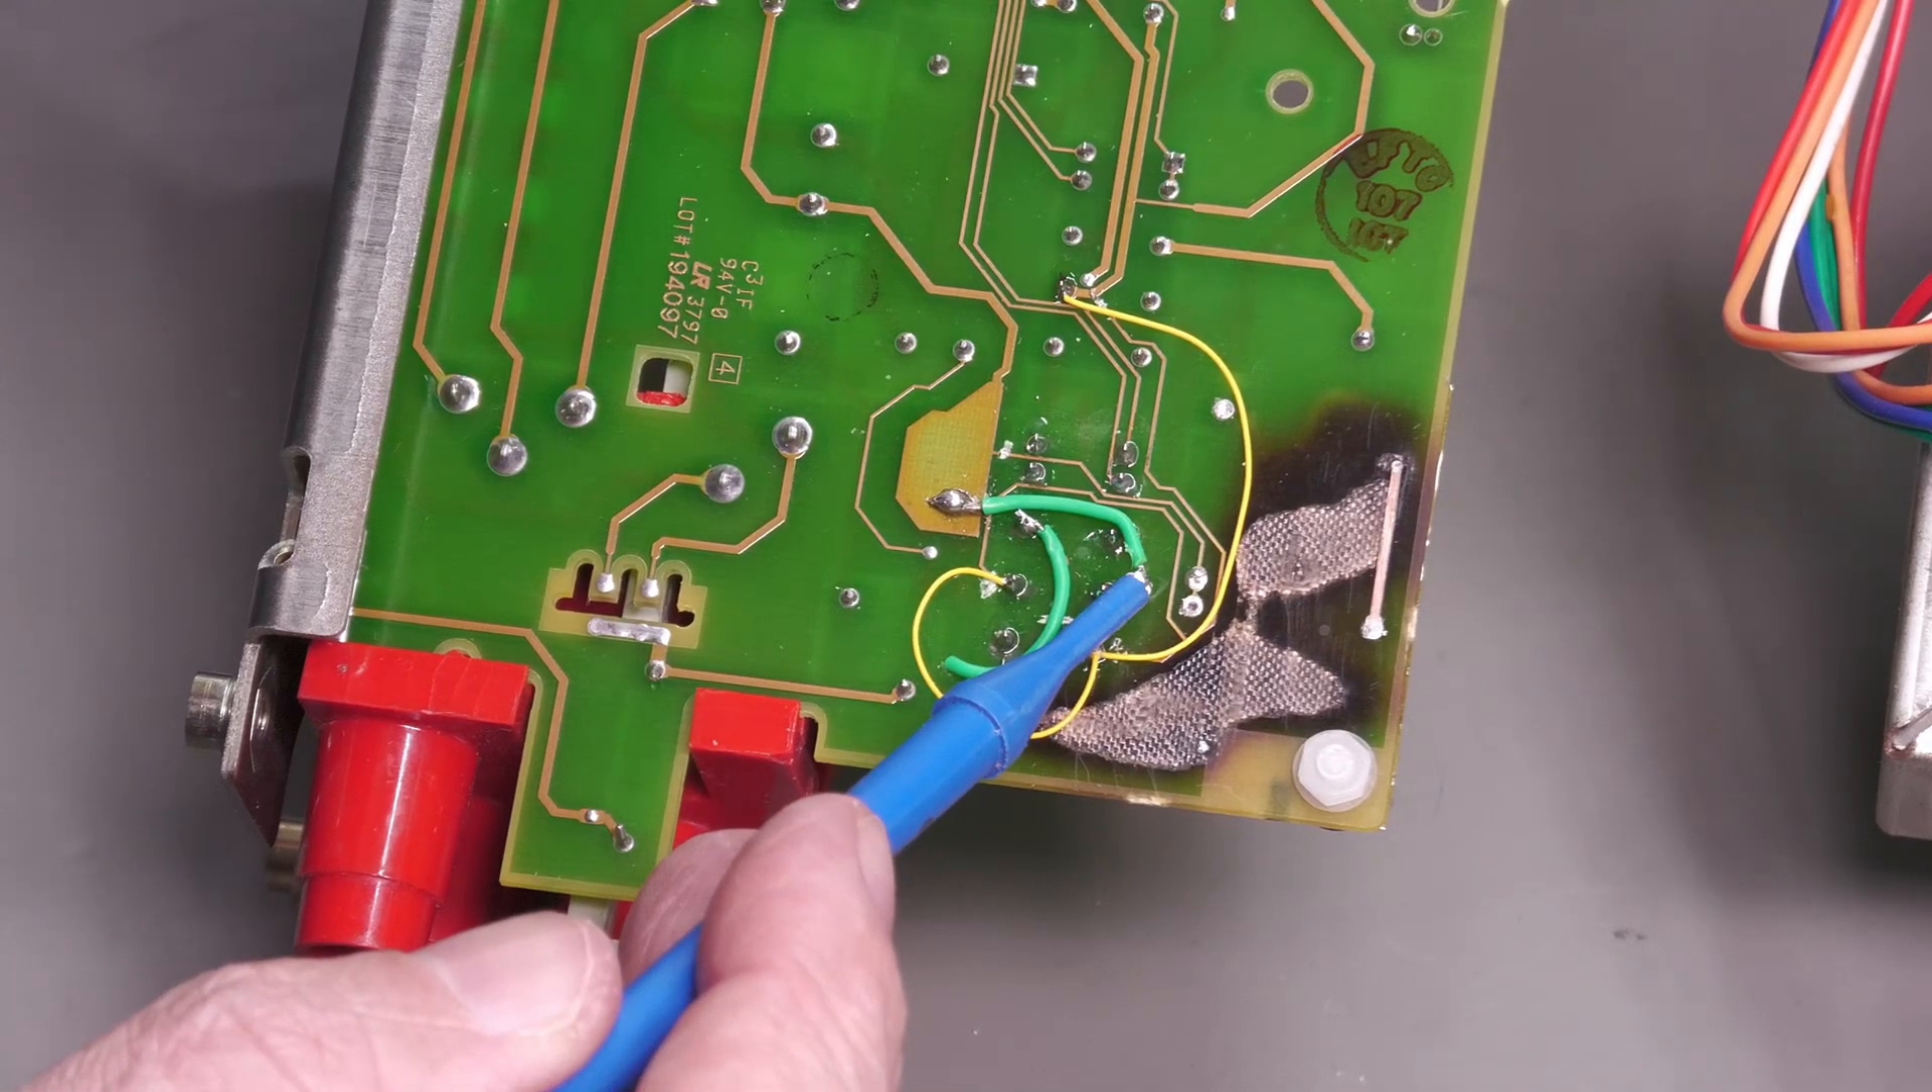Okay, so I've put the links on the underside of the board.